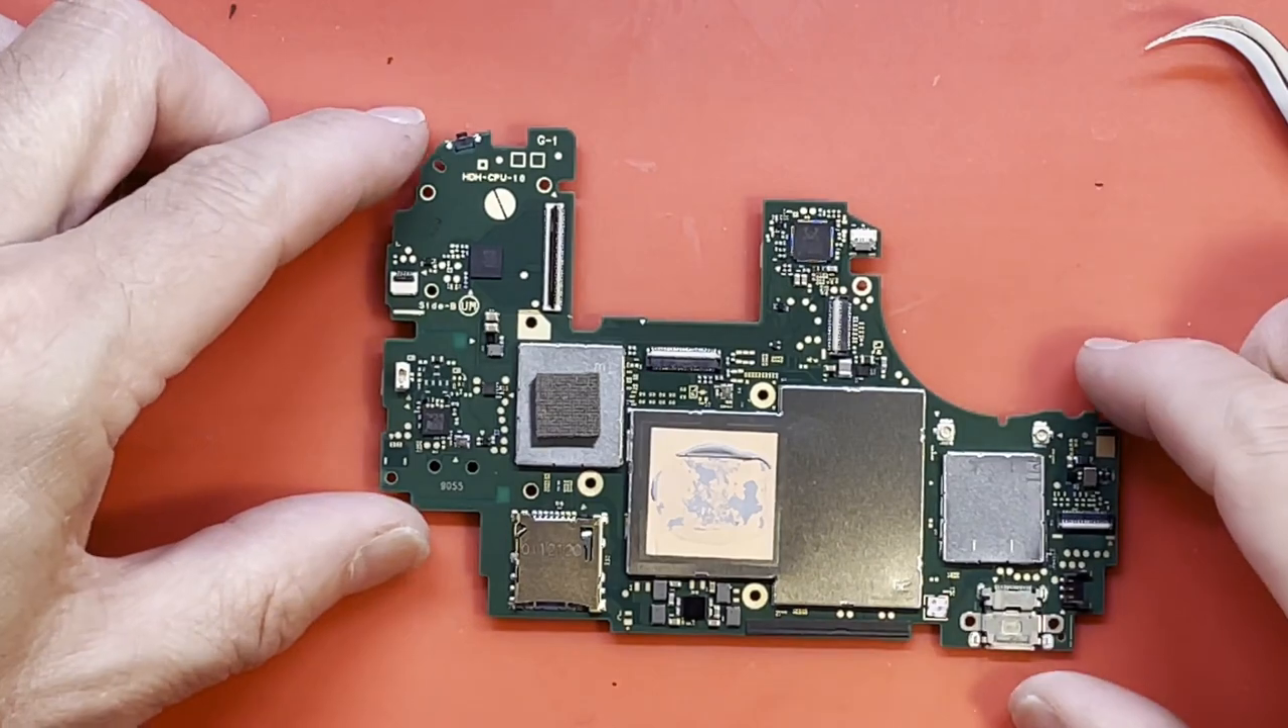All right, so we've got the board all out.